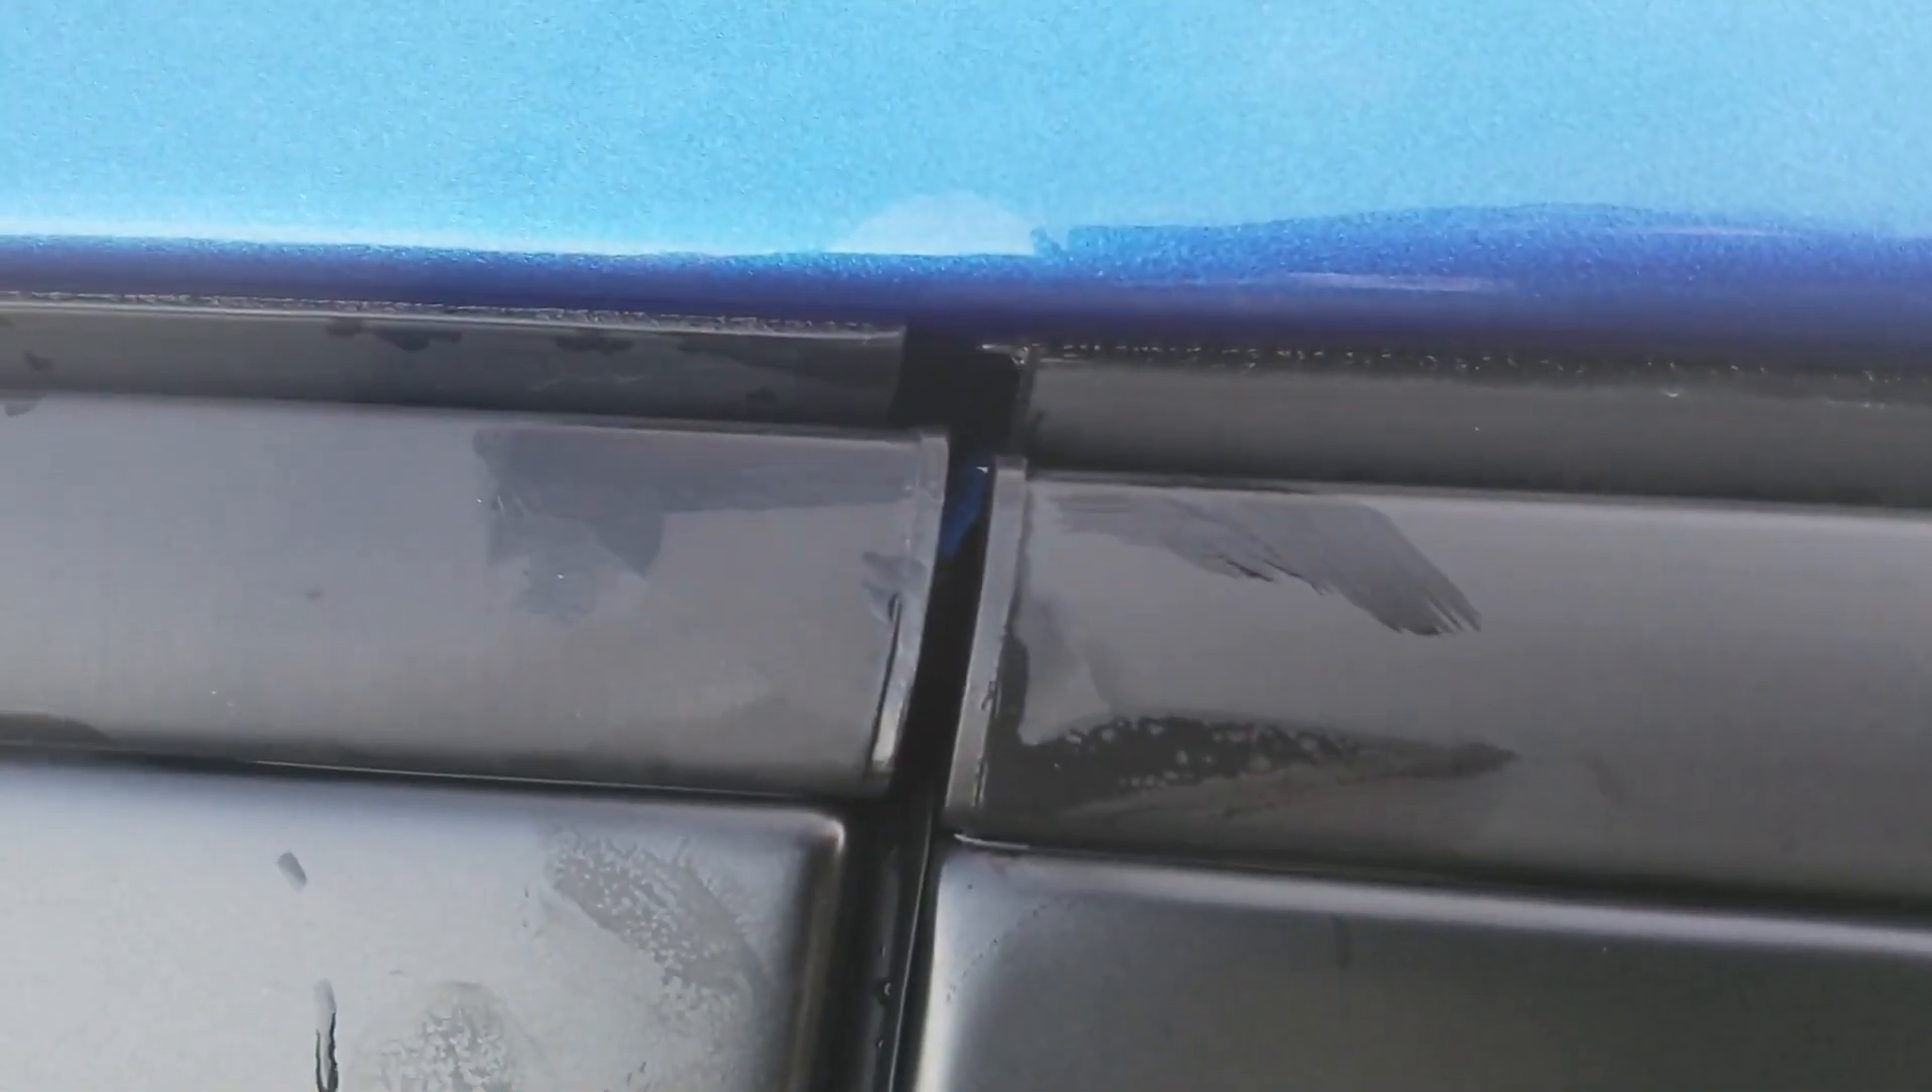The other thing, the only thing up high that you might notice is these doors aren't flush with each other.